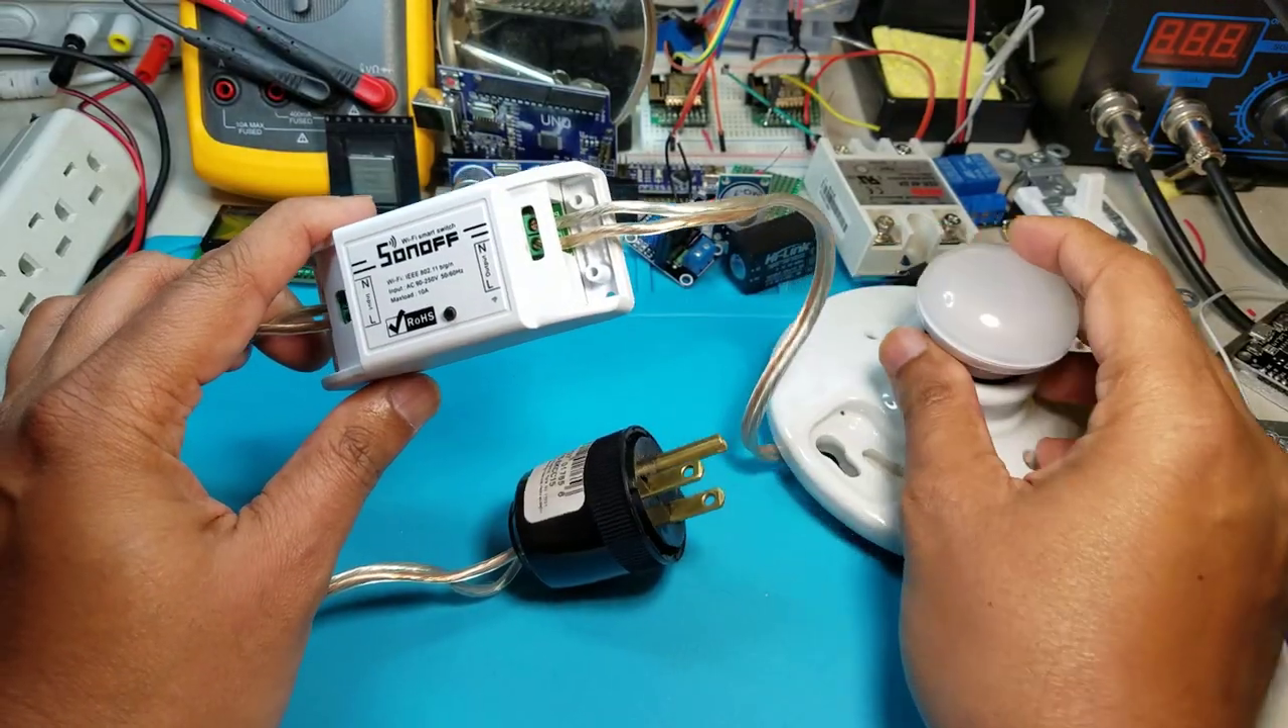So I finished hooking up this bulb on the other end.